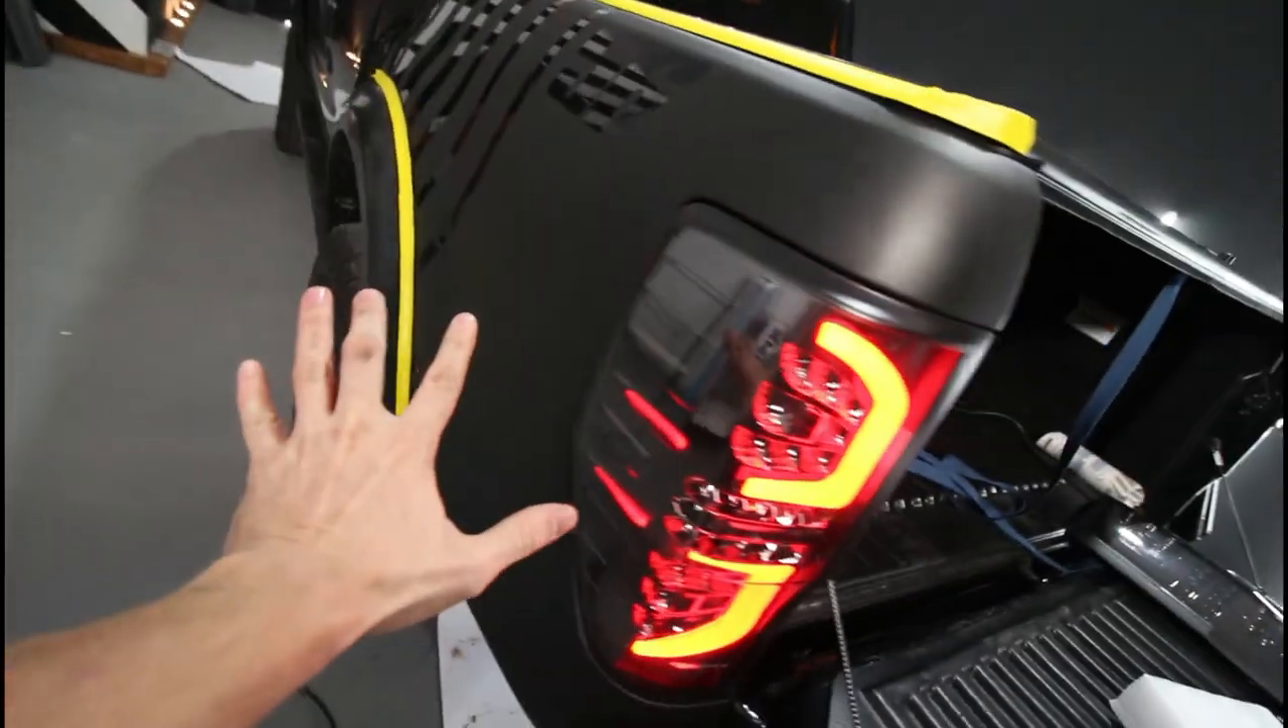A lanterna aqui já instalei, mano. Já liguei ela.